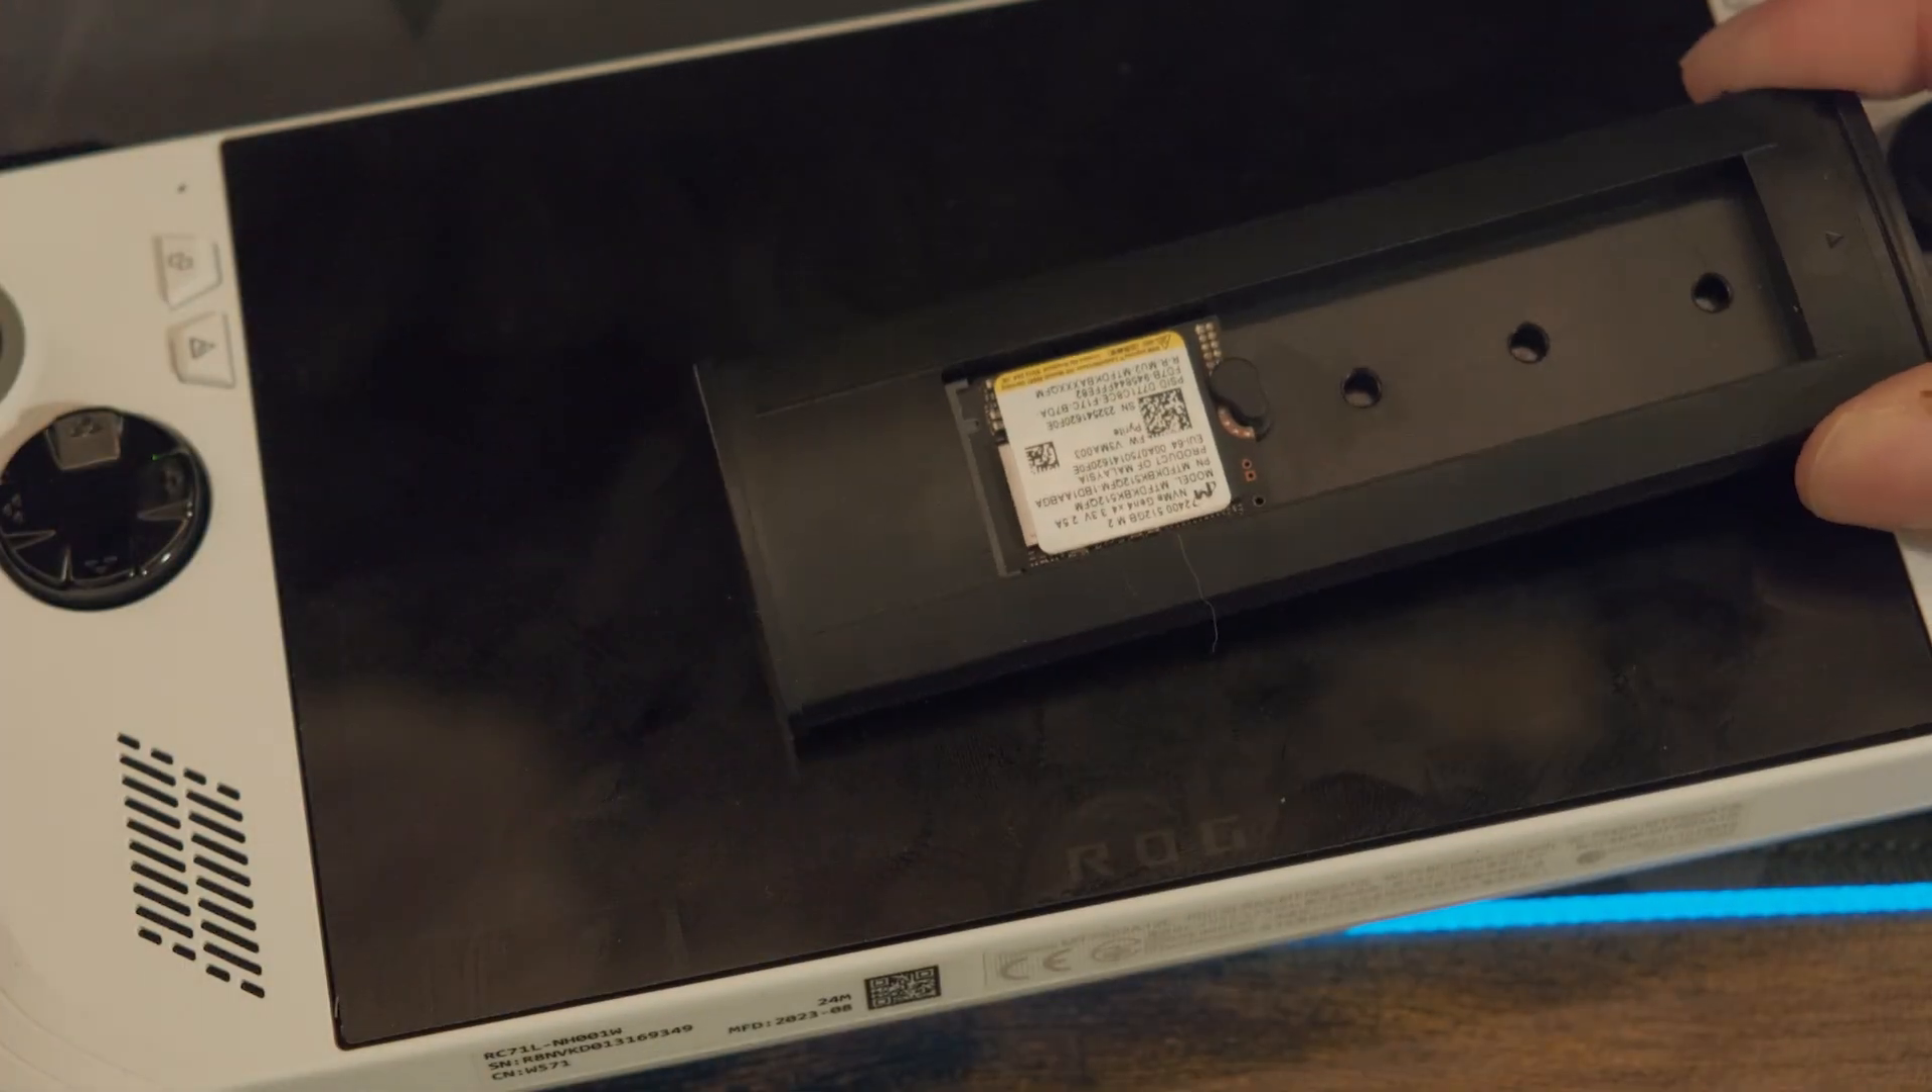So I've installed this SSD in this little caddy and this allows the SSD to be converted to a USB-C cable.